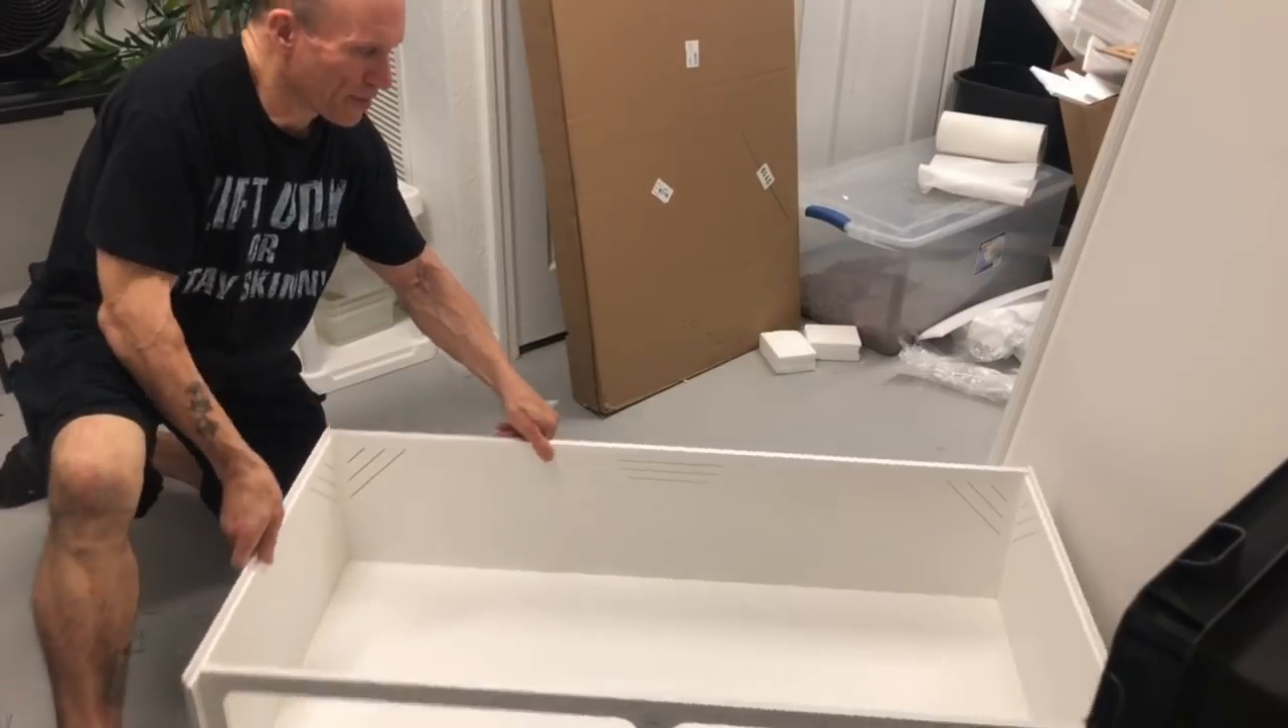This is how the cage looks now all you have to do is put the top on.